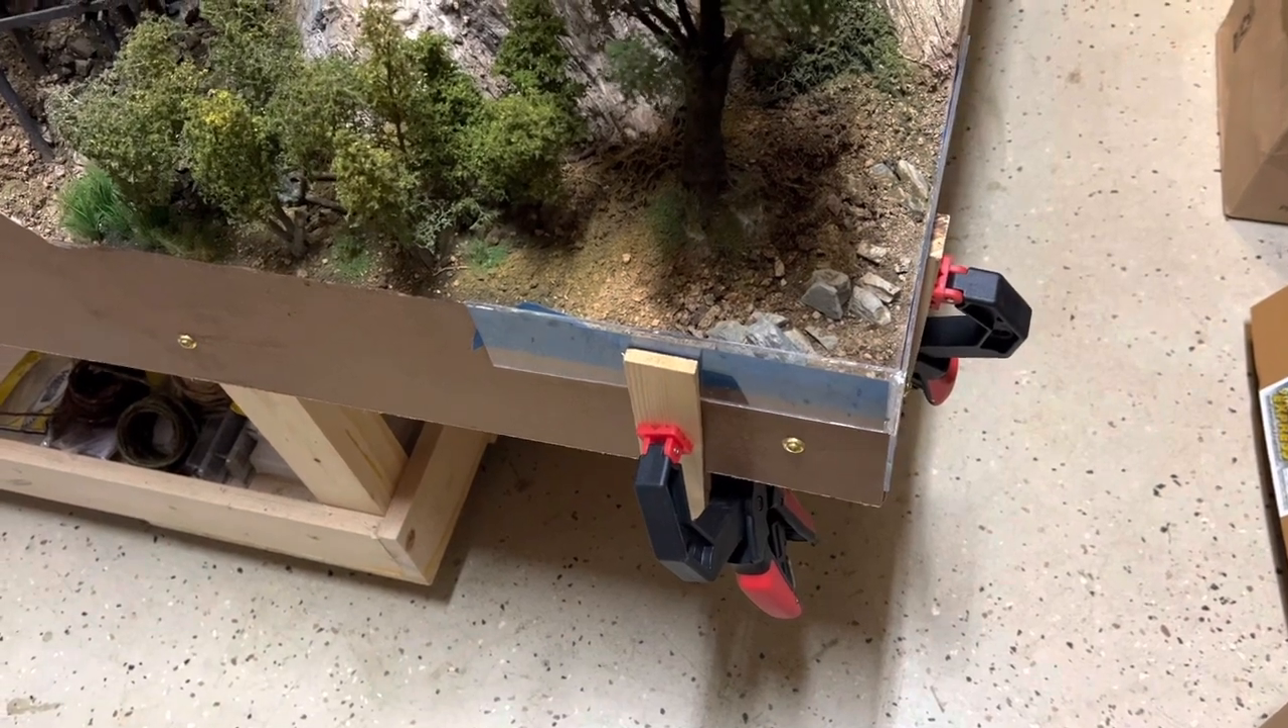So just a few minutes later and I have my form in place.